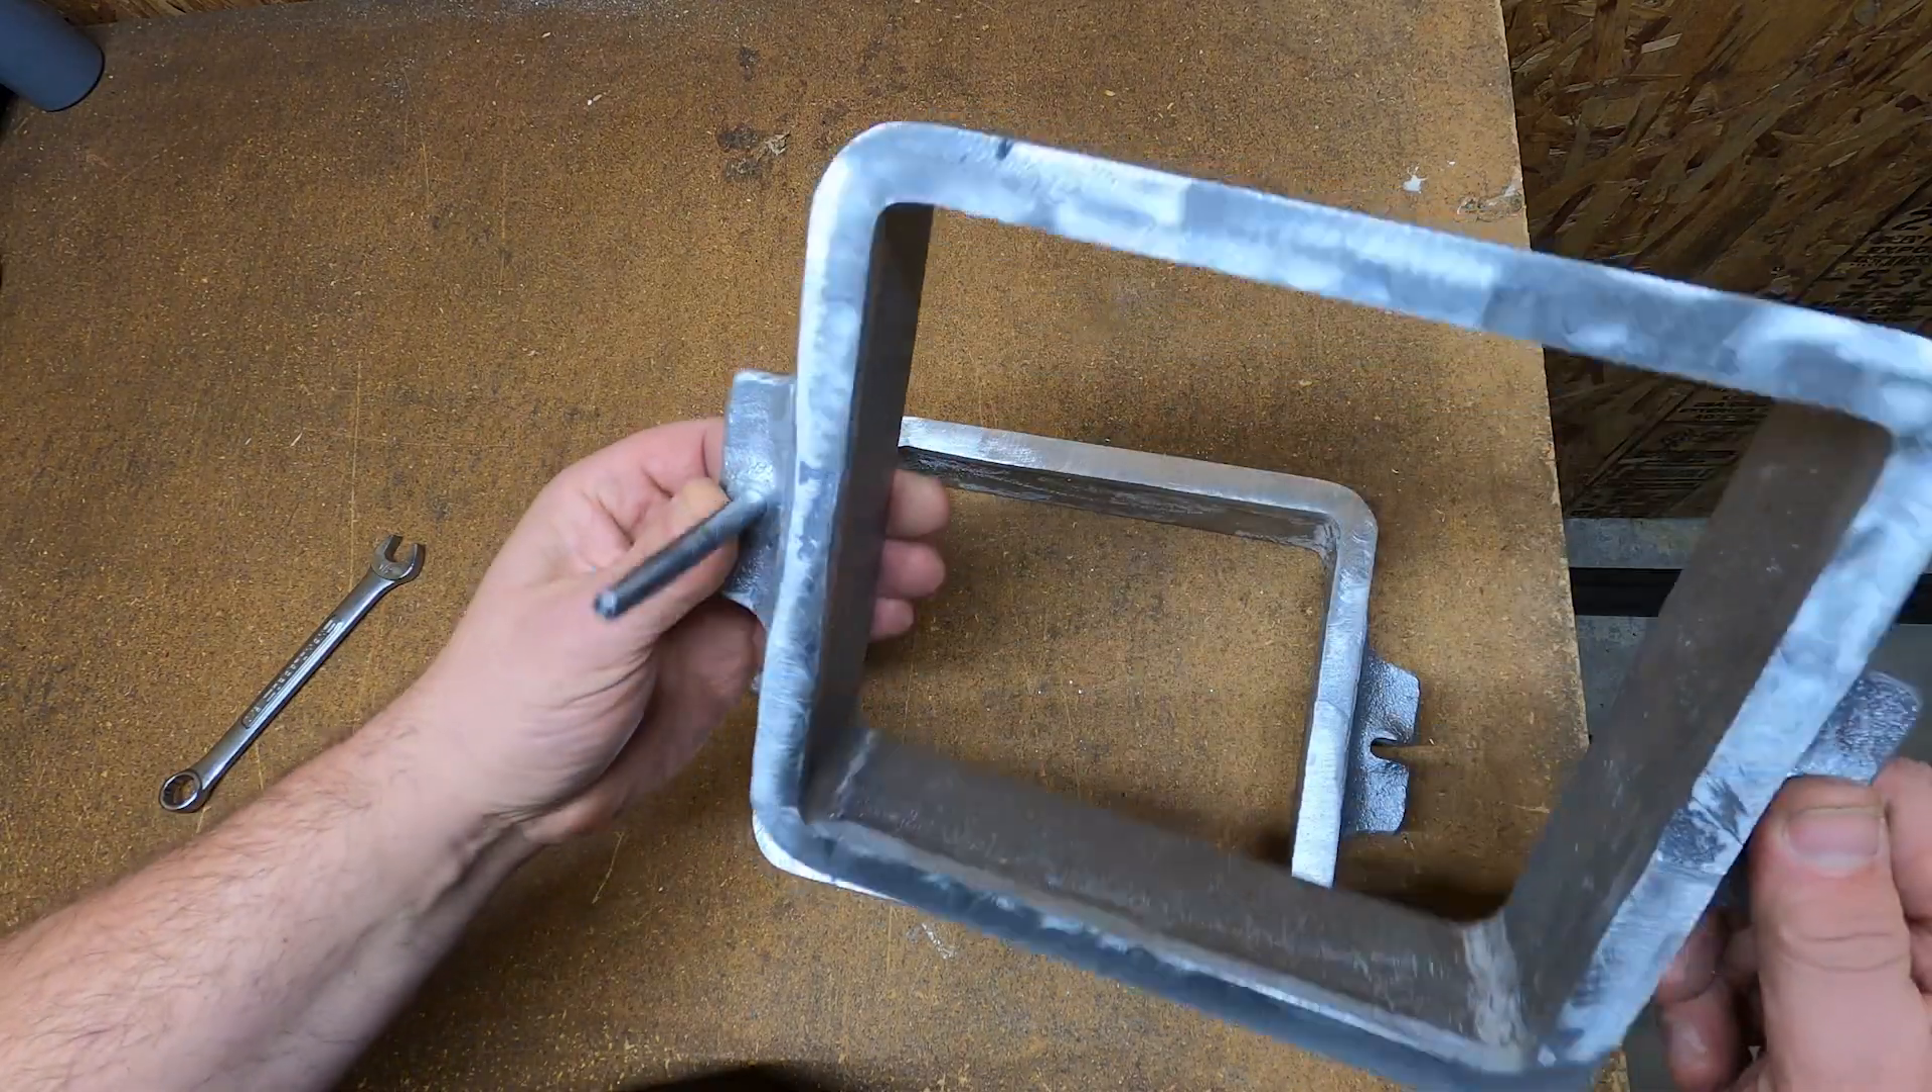I have one side with the pin already in it and i want to show you some mistakes here first.